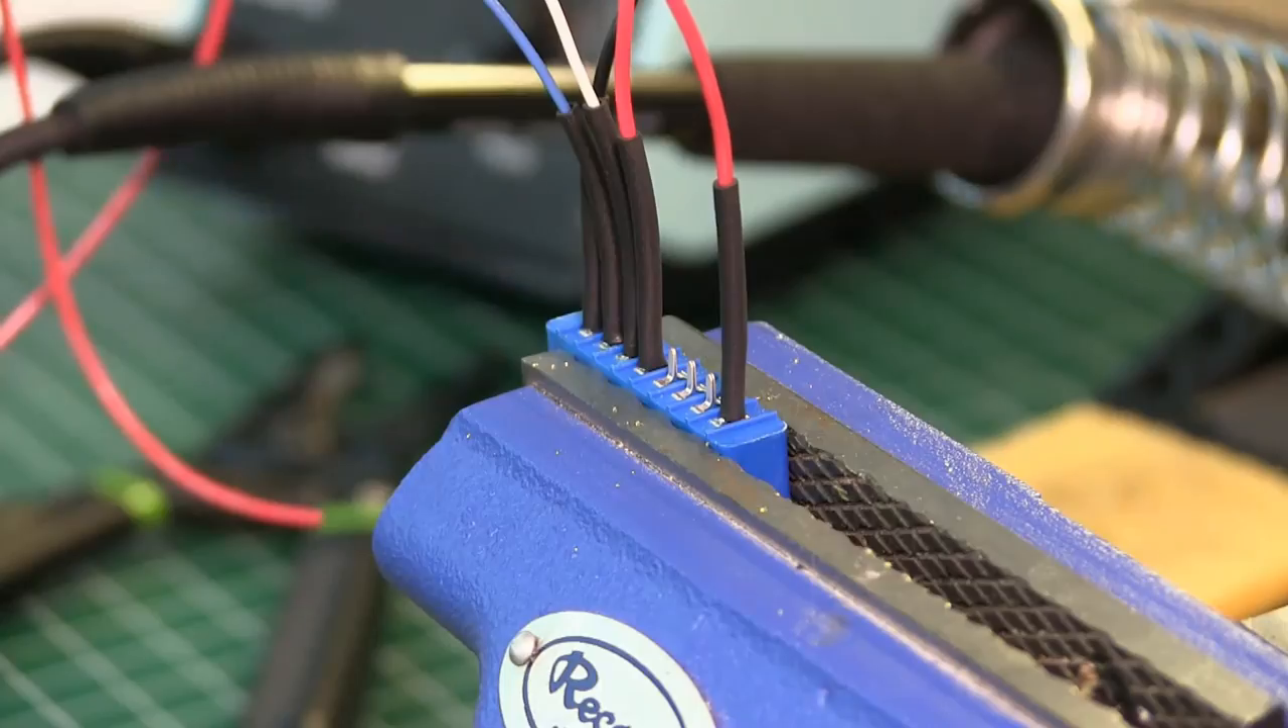Again I used heat shrink to cover any bare exposed wires.